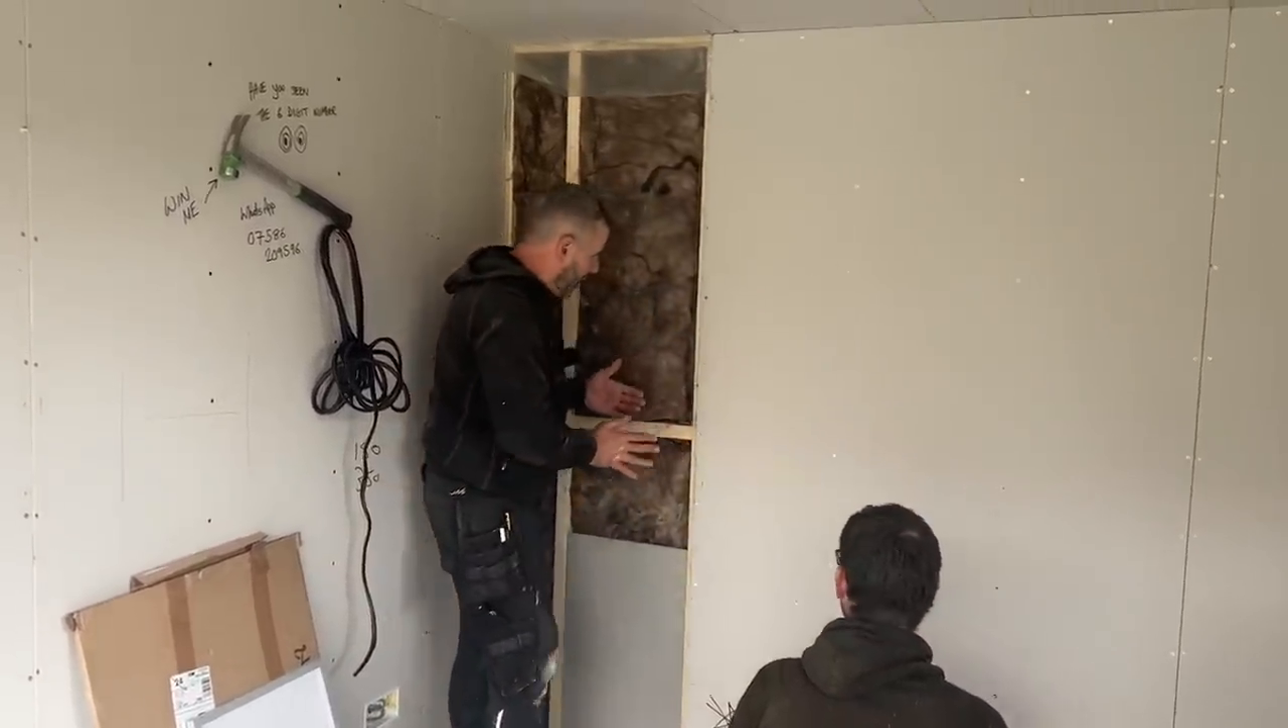This is the last wall to be boarded it's a dividing wall.